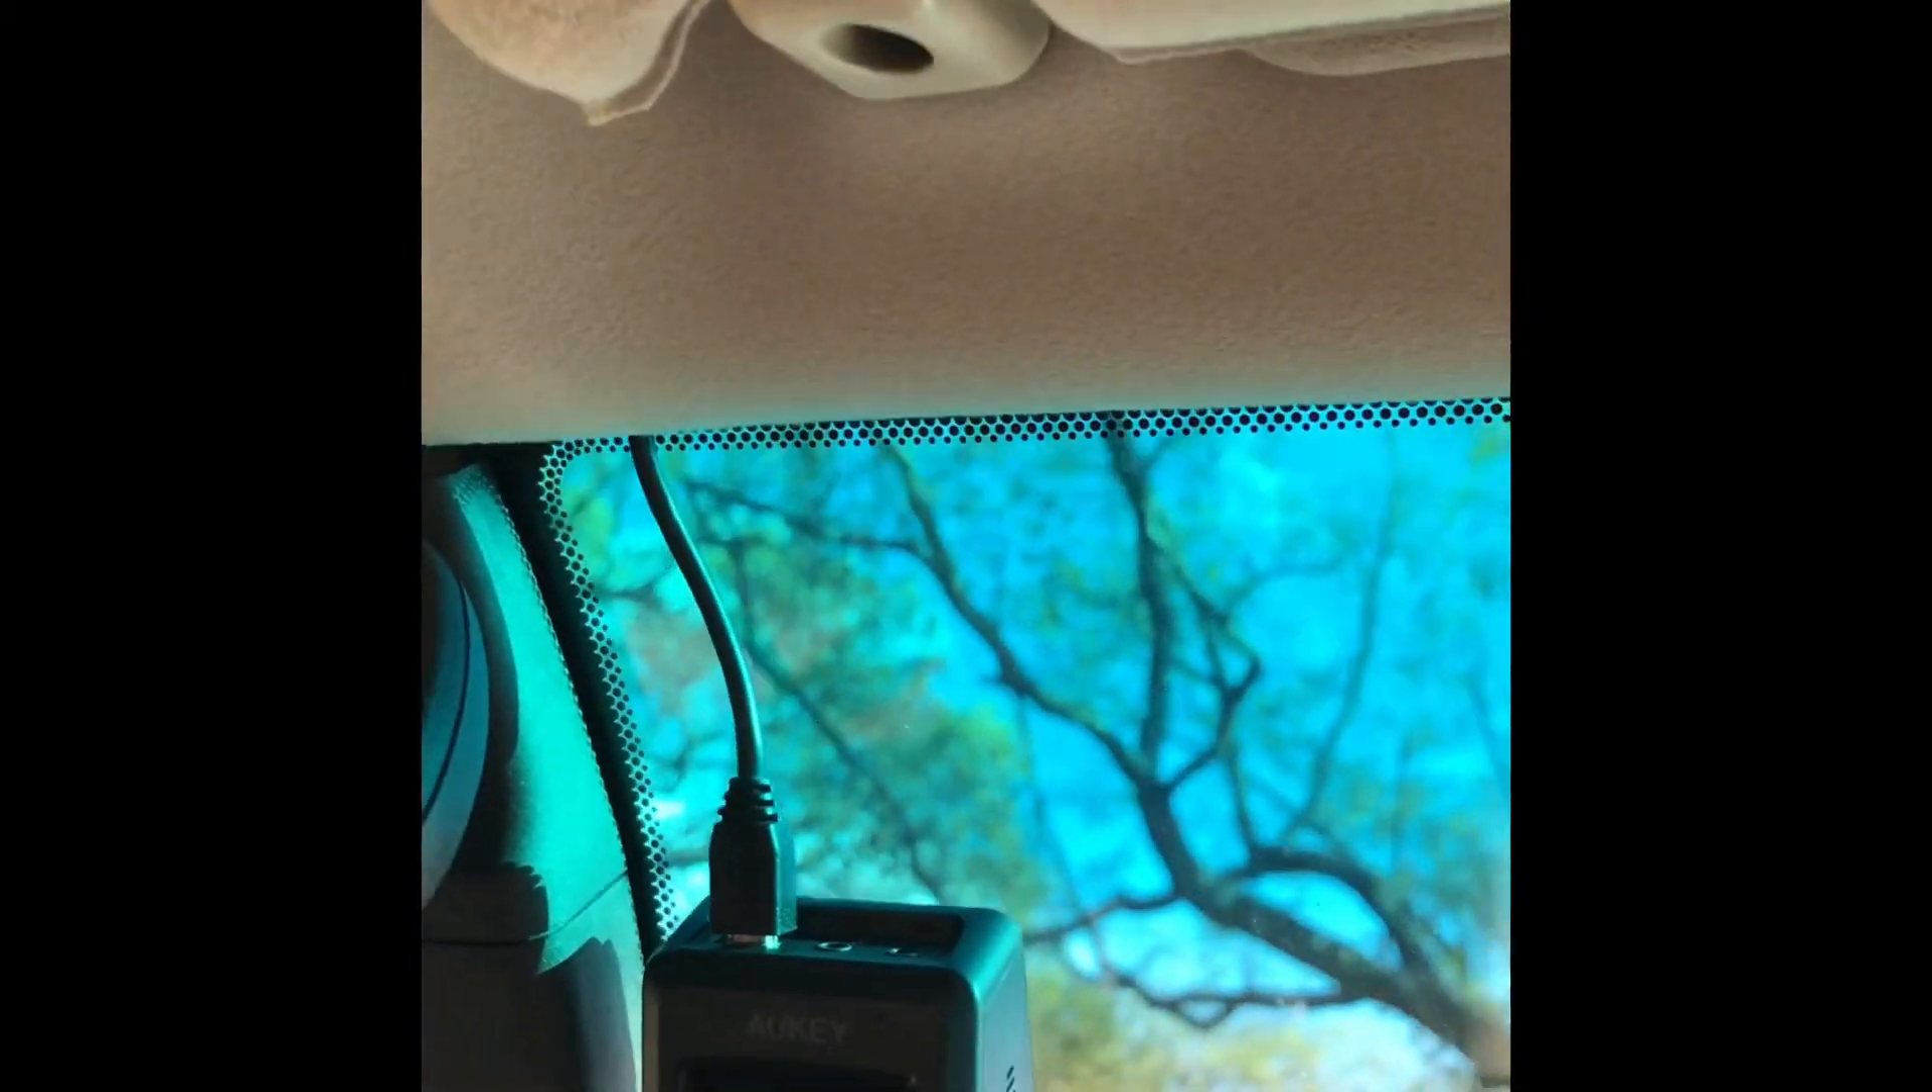And then you can see I just pushed the cable up underneath the headliner and it just pops in there.